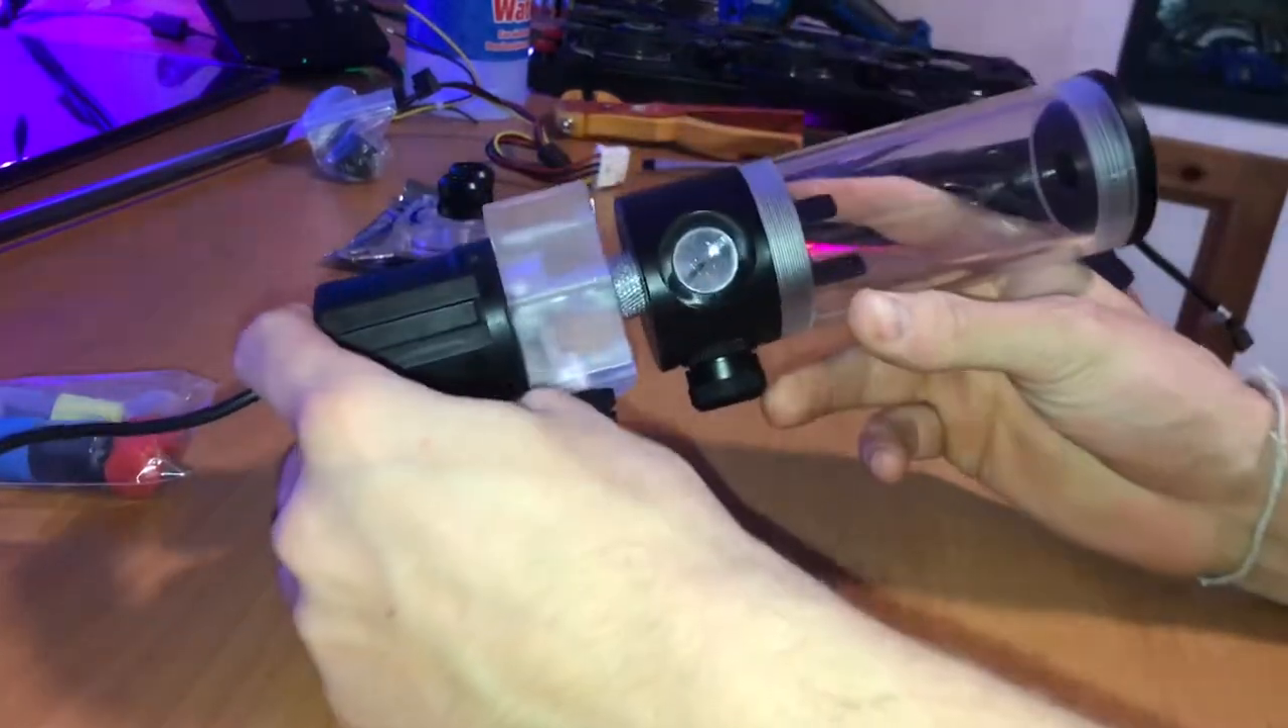All right, so the pump and the Reservoir are attached.